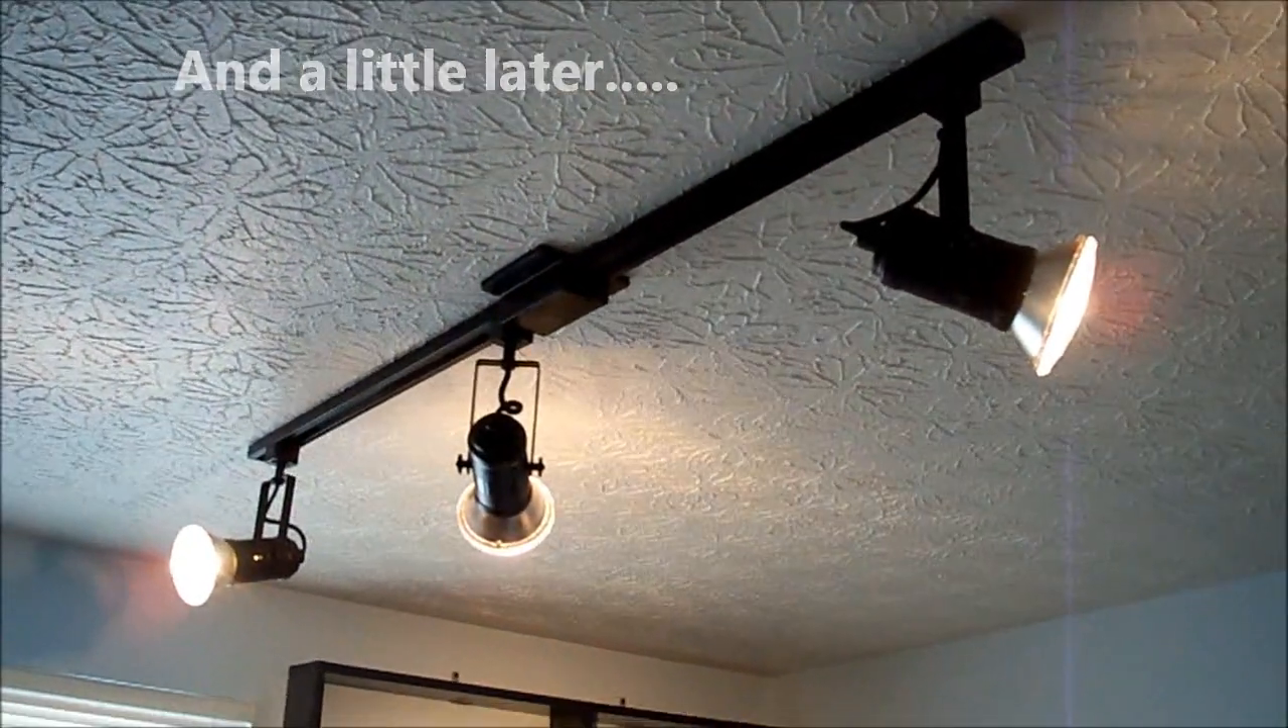So, I added my third track light.